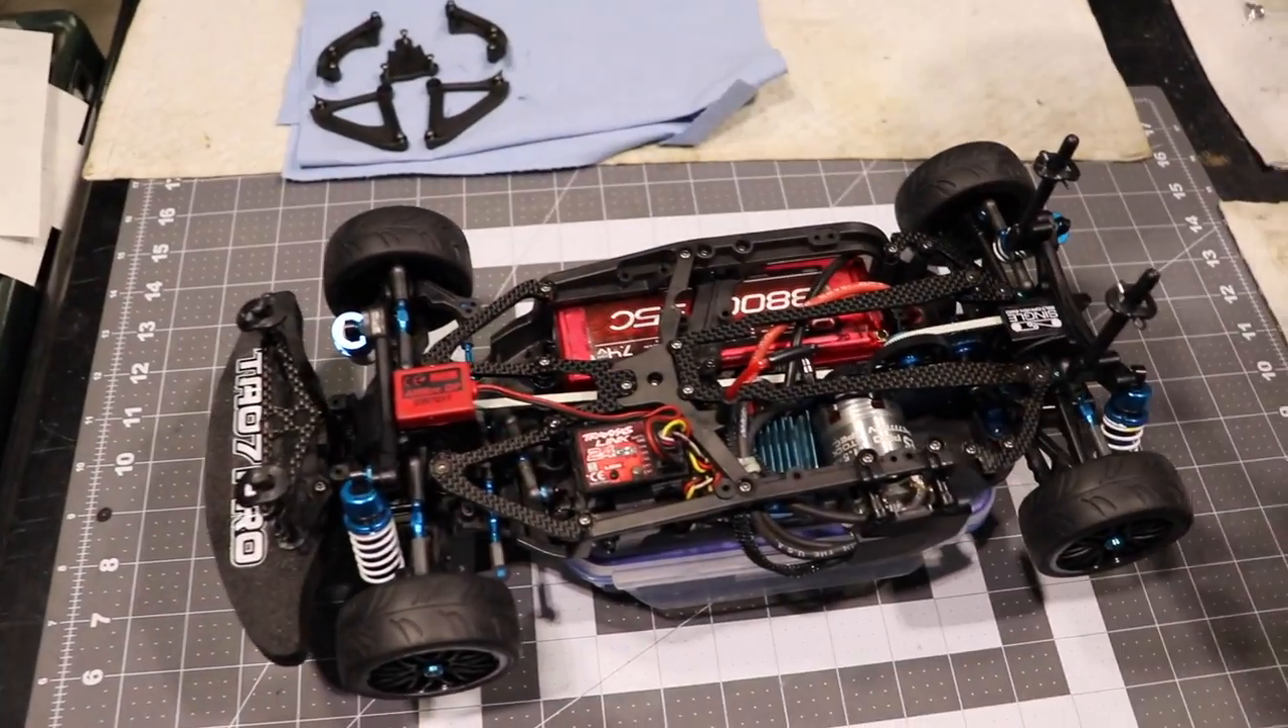These are the plastic parts that have been removed and here's the chassis with all the carbon on it.